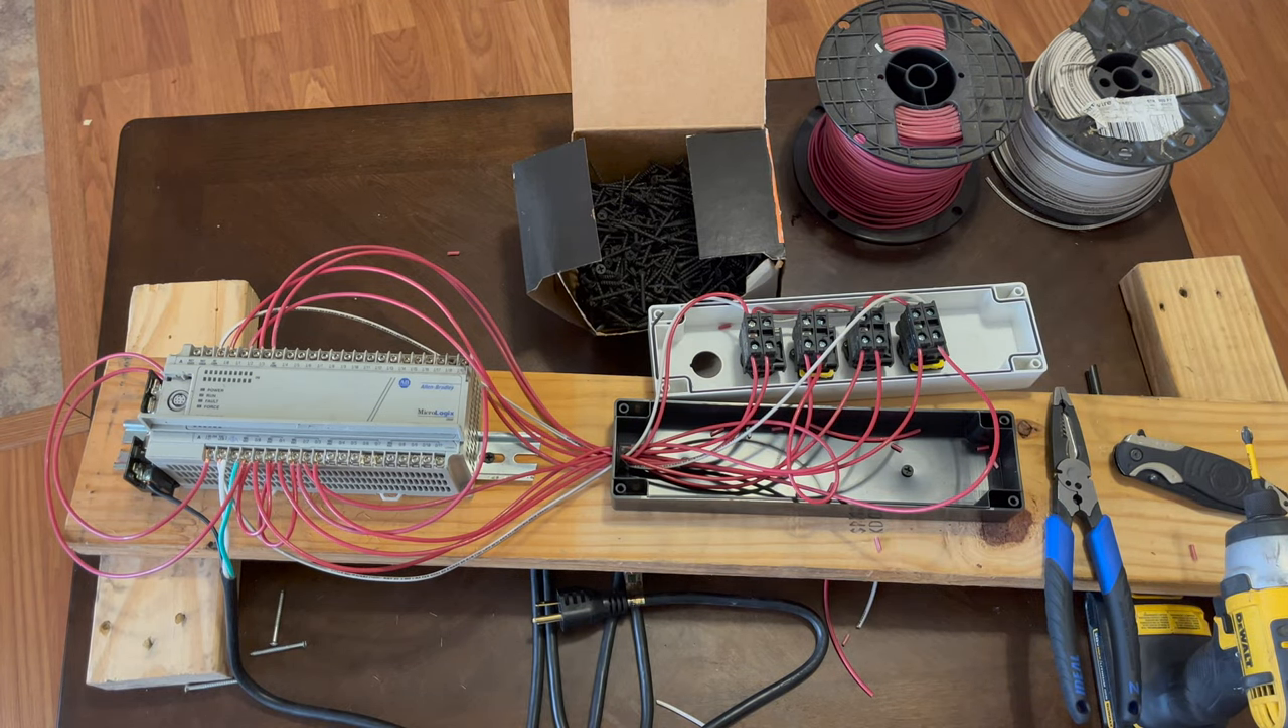Okay so we have all of our wires landed now so I'm gonna go ahead and try to stuff all this in here and first I will clean out all of the scrap wire and insulation out of here.